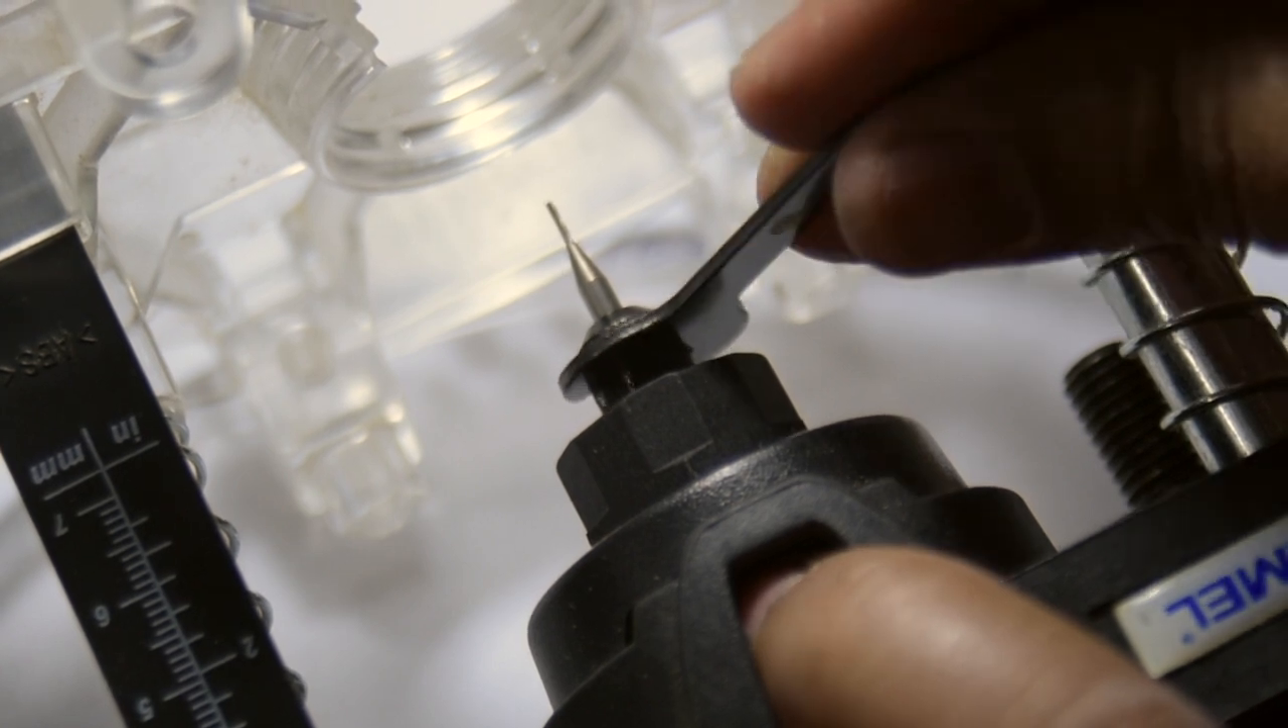Now I have the bit in place.